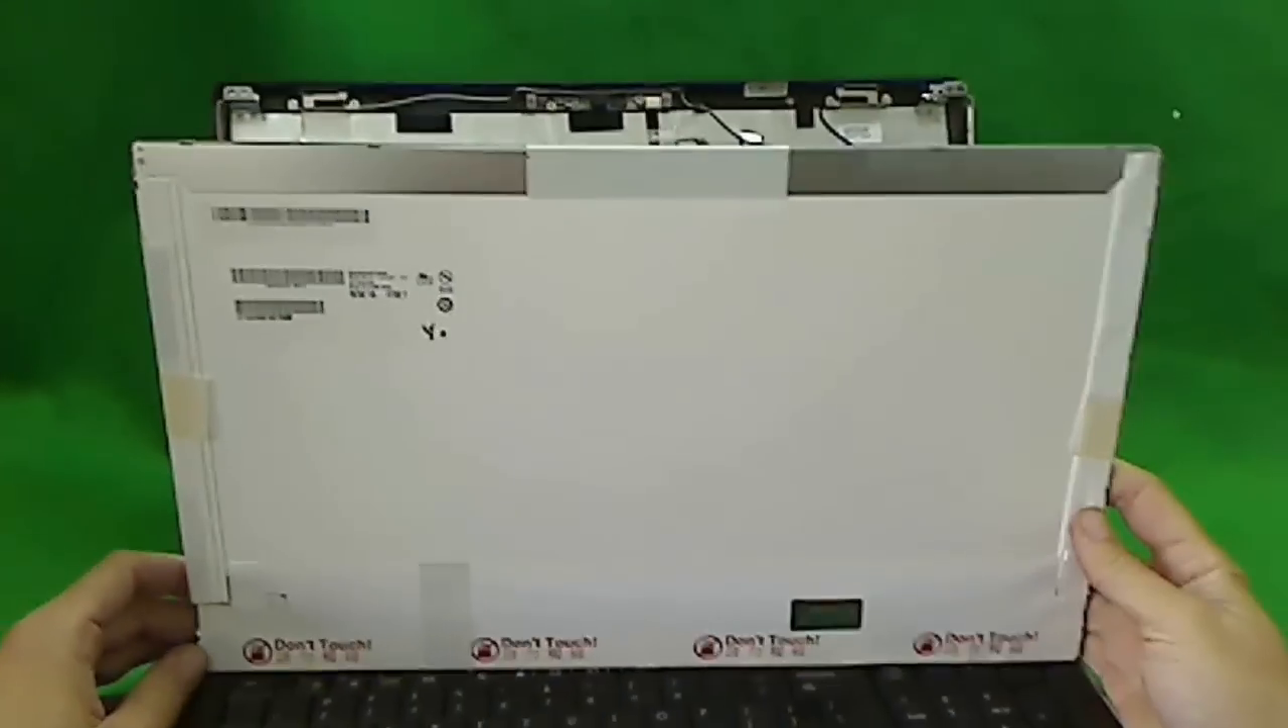So, we have the old screen out.